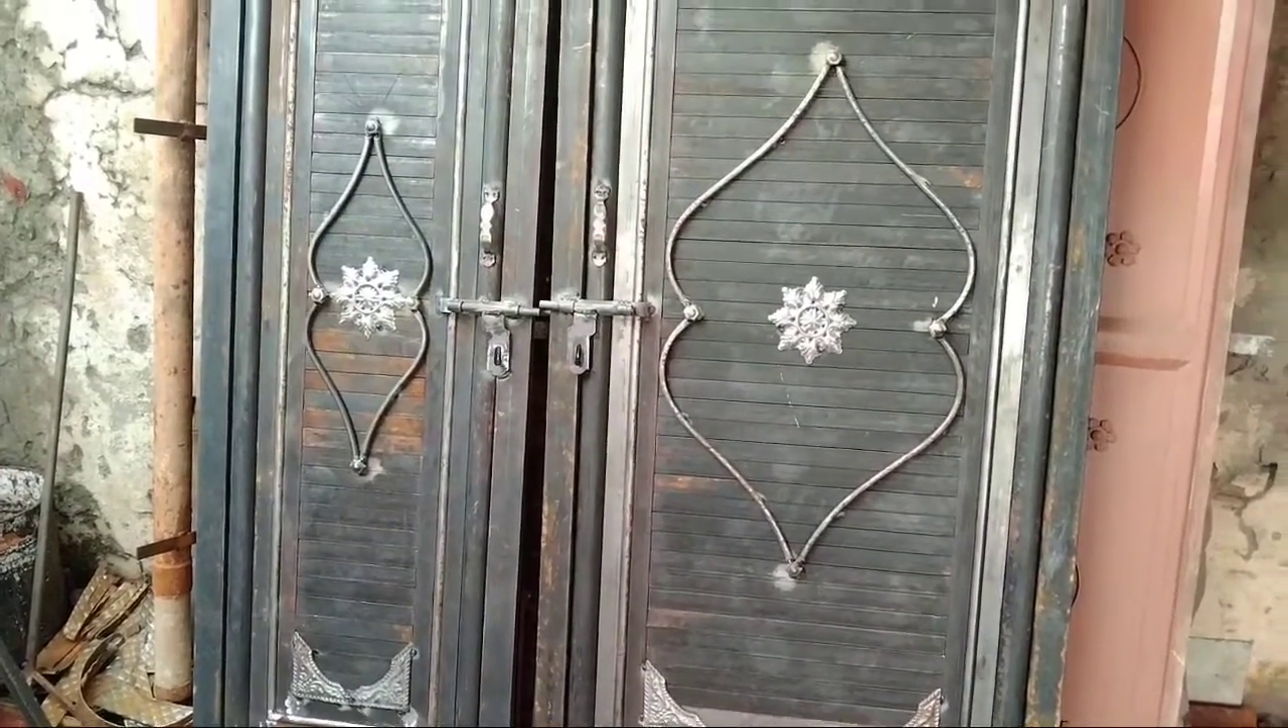ہمارا دروازہ تیار ہو چکا ہے اس پر ہم نے ہینڈل وغیرہ سب کچھ لگا دیا ہے۔